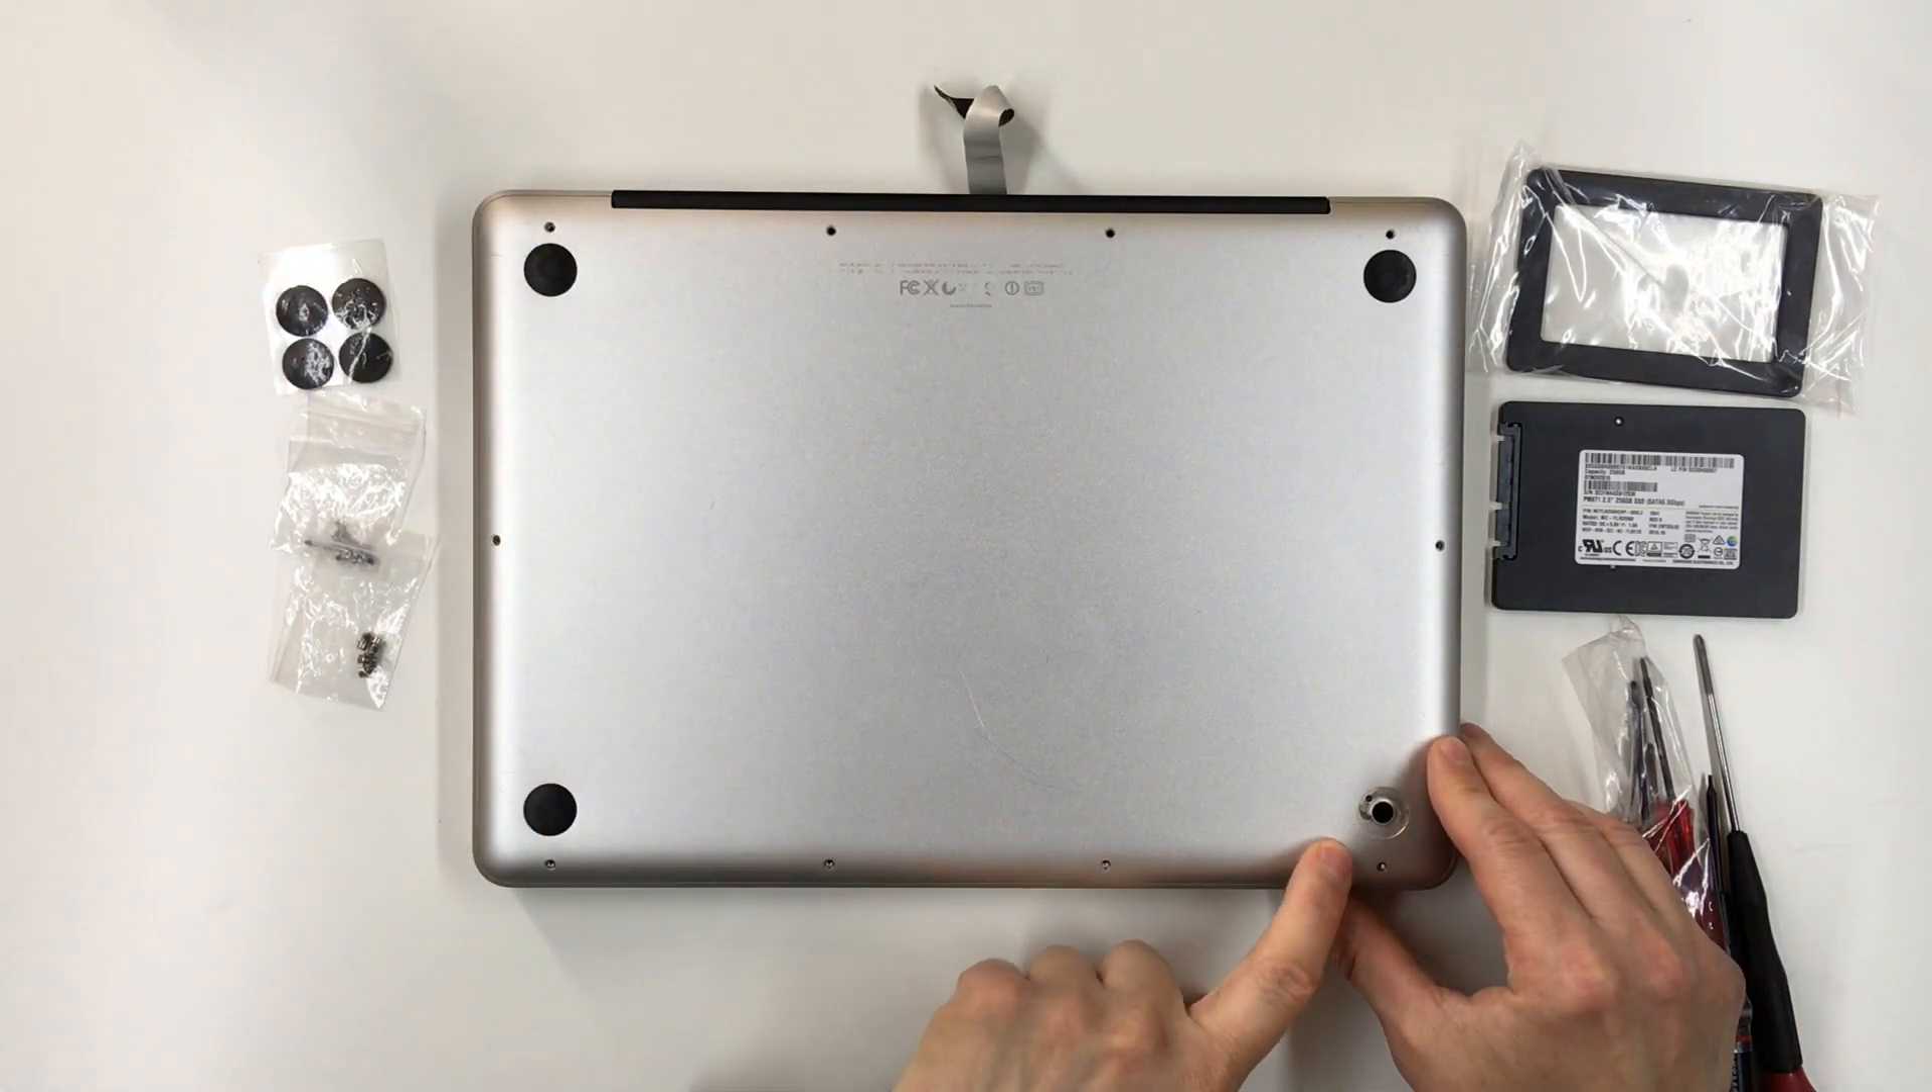Now, before I do, I wanted to show you, here's the missing foot. So I need to put one of those replacement feet on there.